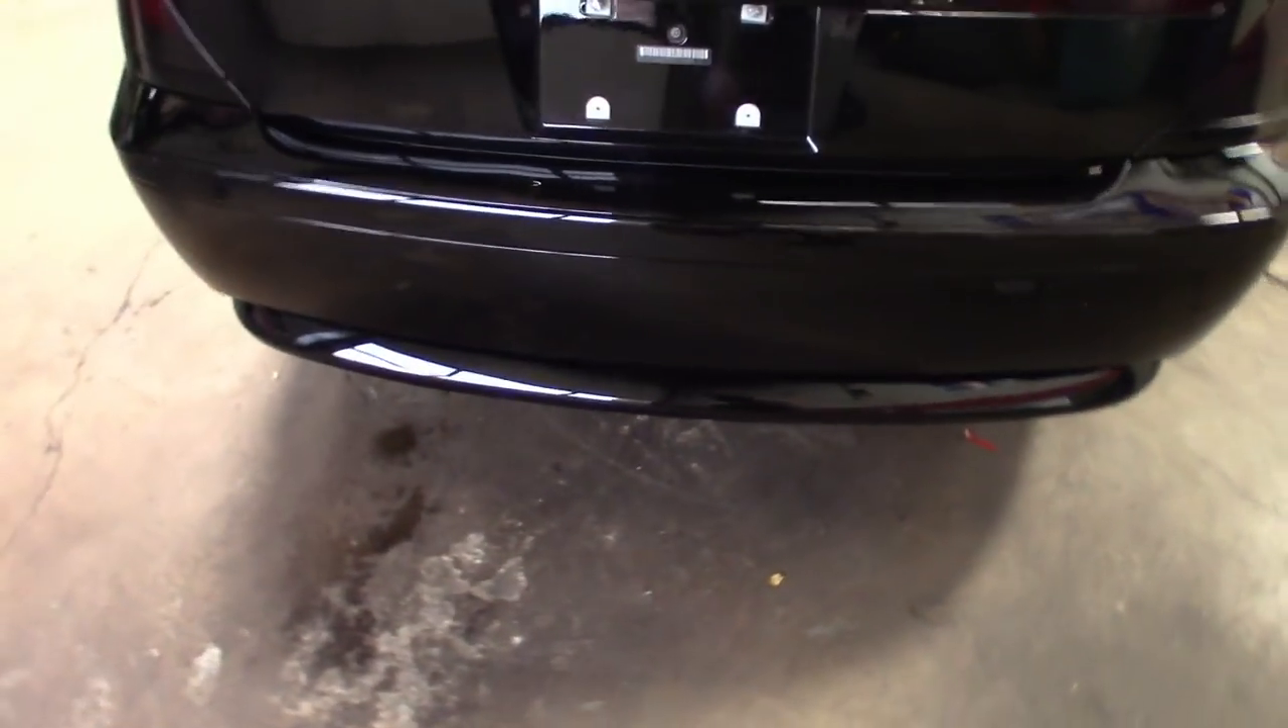I got the rear bumper on.